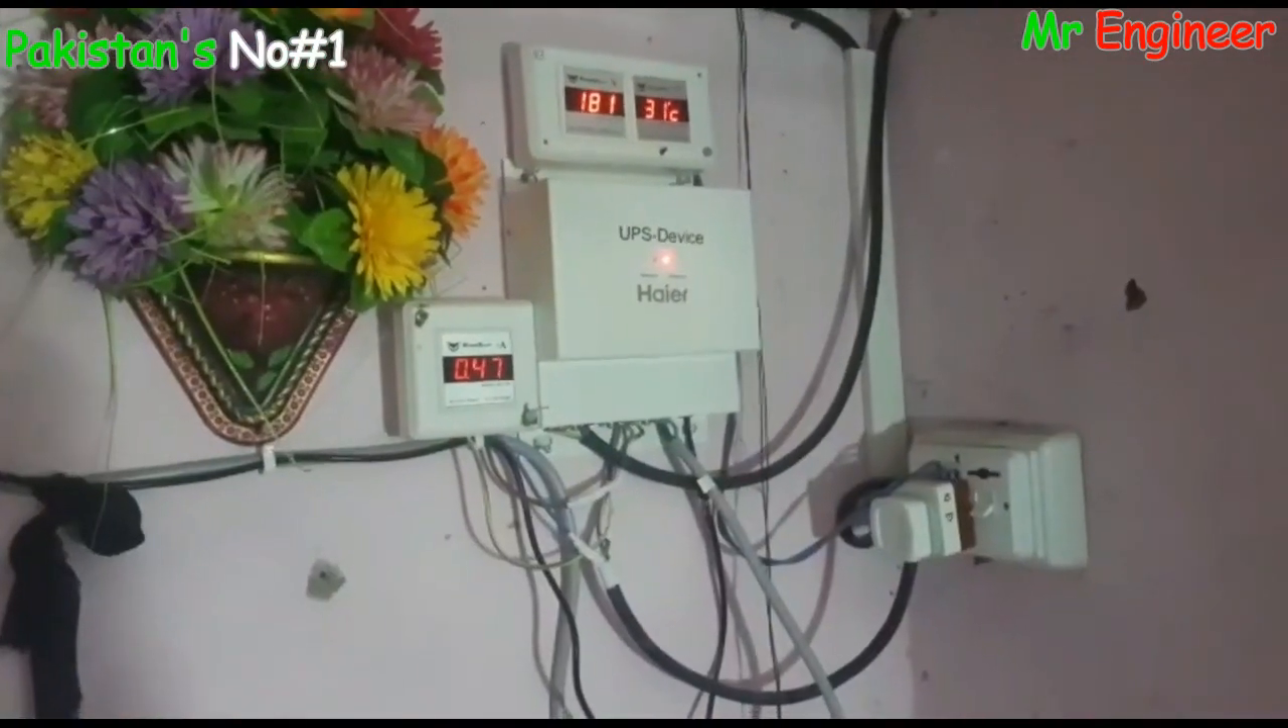وولٹ میٹر لگا دیا ہے ٹمپریچر میٹر لگا دیا ہے اور اسی کے ساتھ ہم نے امپیر میٹر کو بھی لگا دیا ہے۔